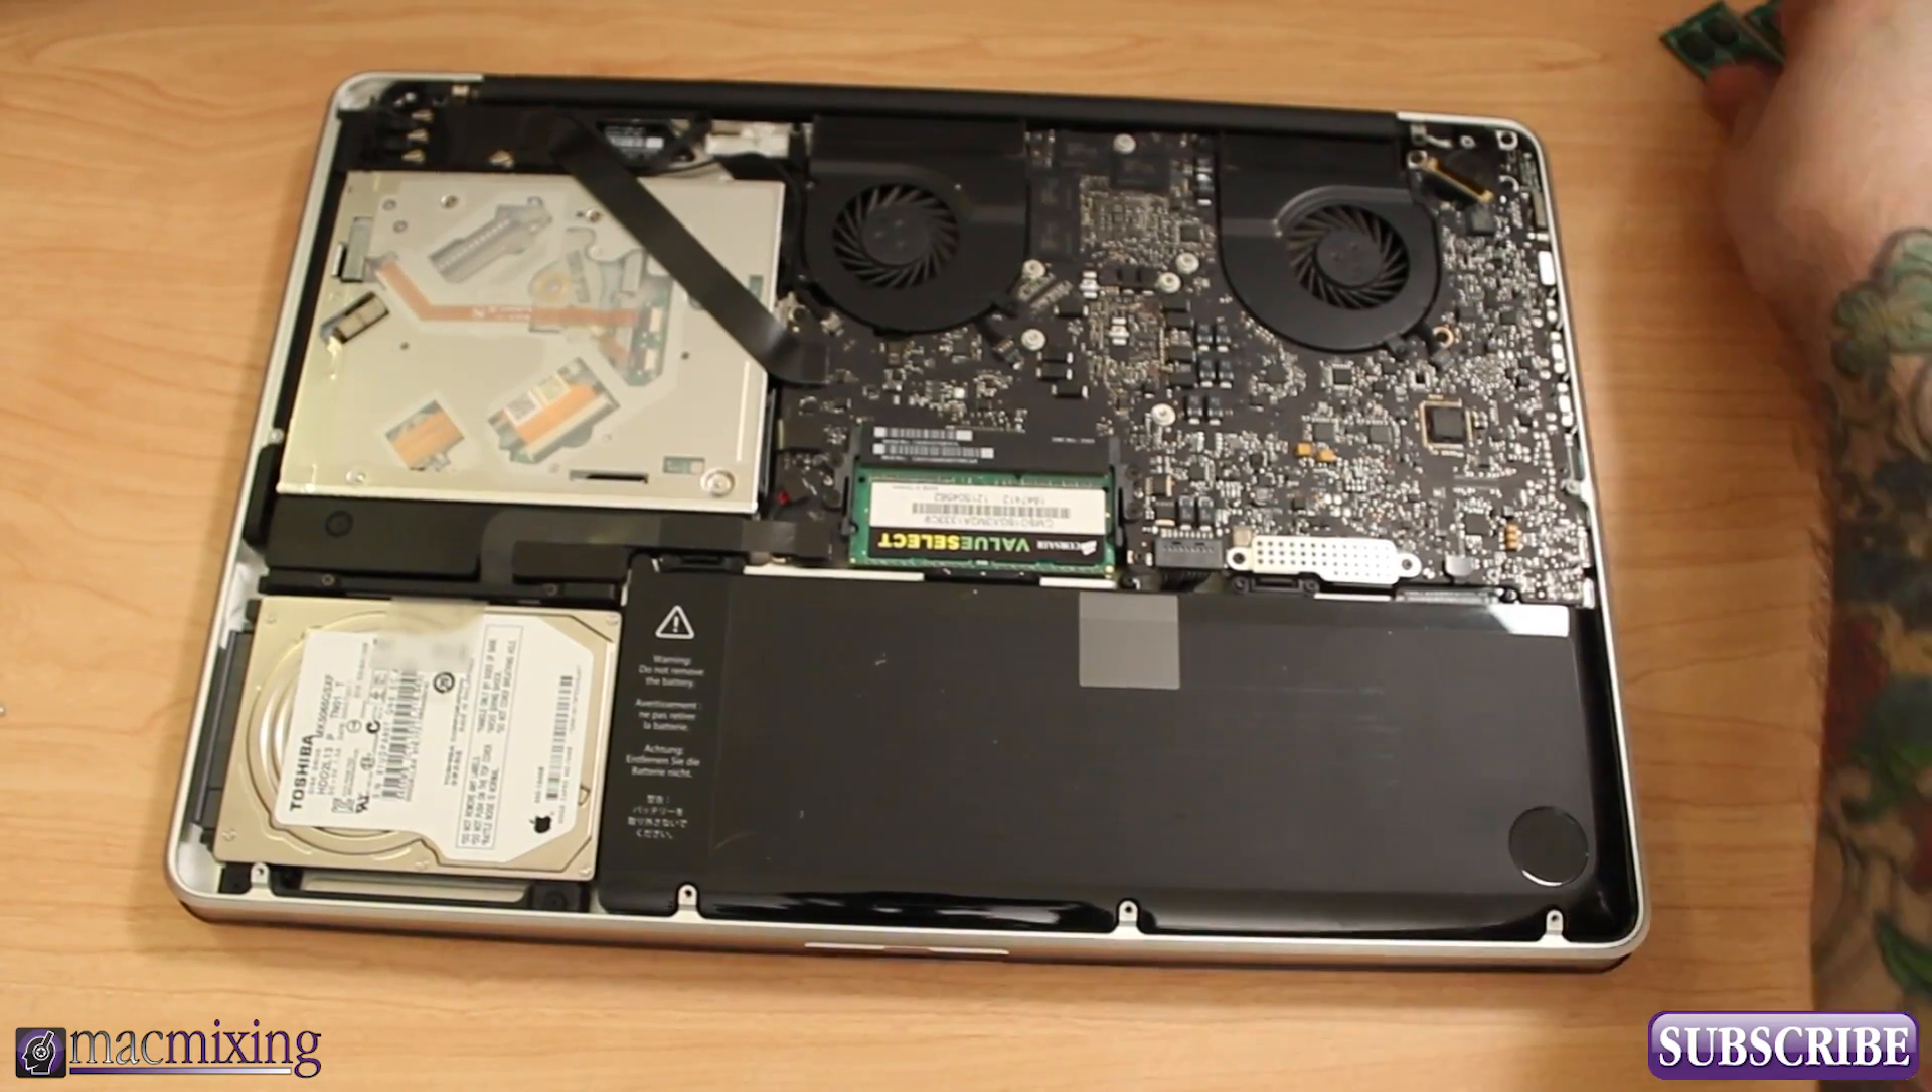Now we have the RAM in there.